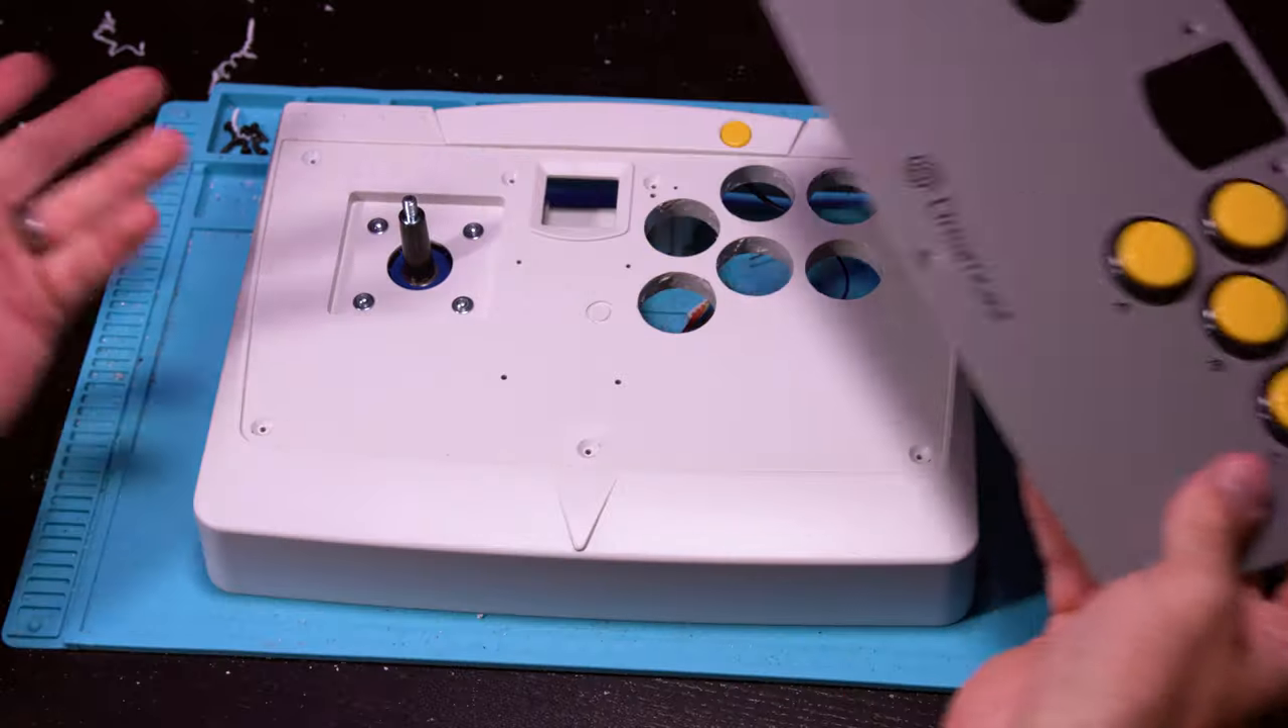All right, guys, so now we have the joystick mounted with your four screws and washers.